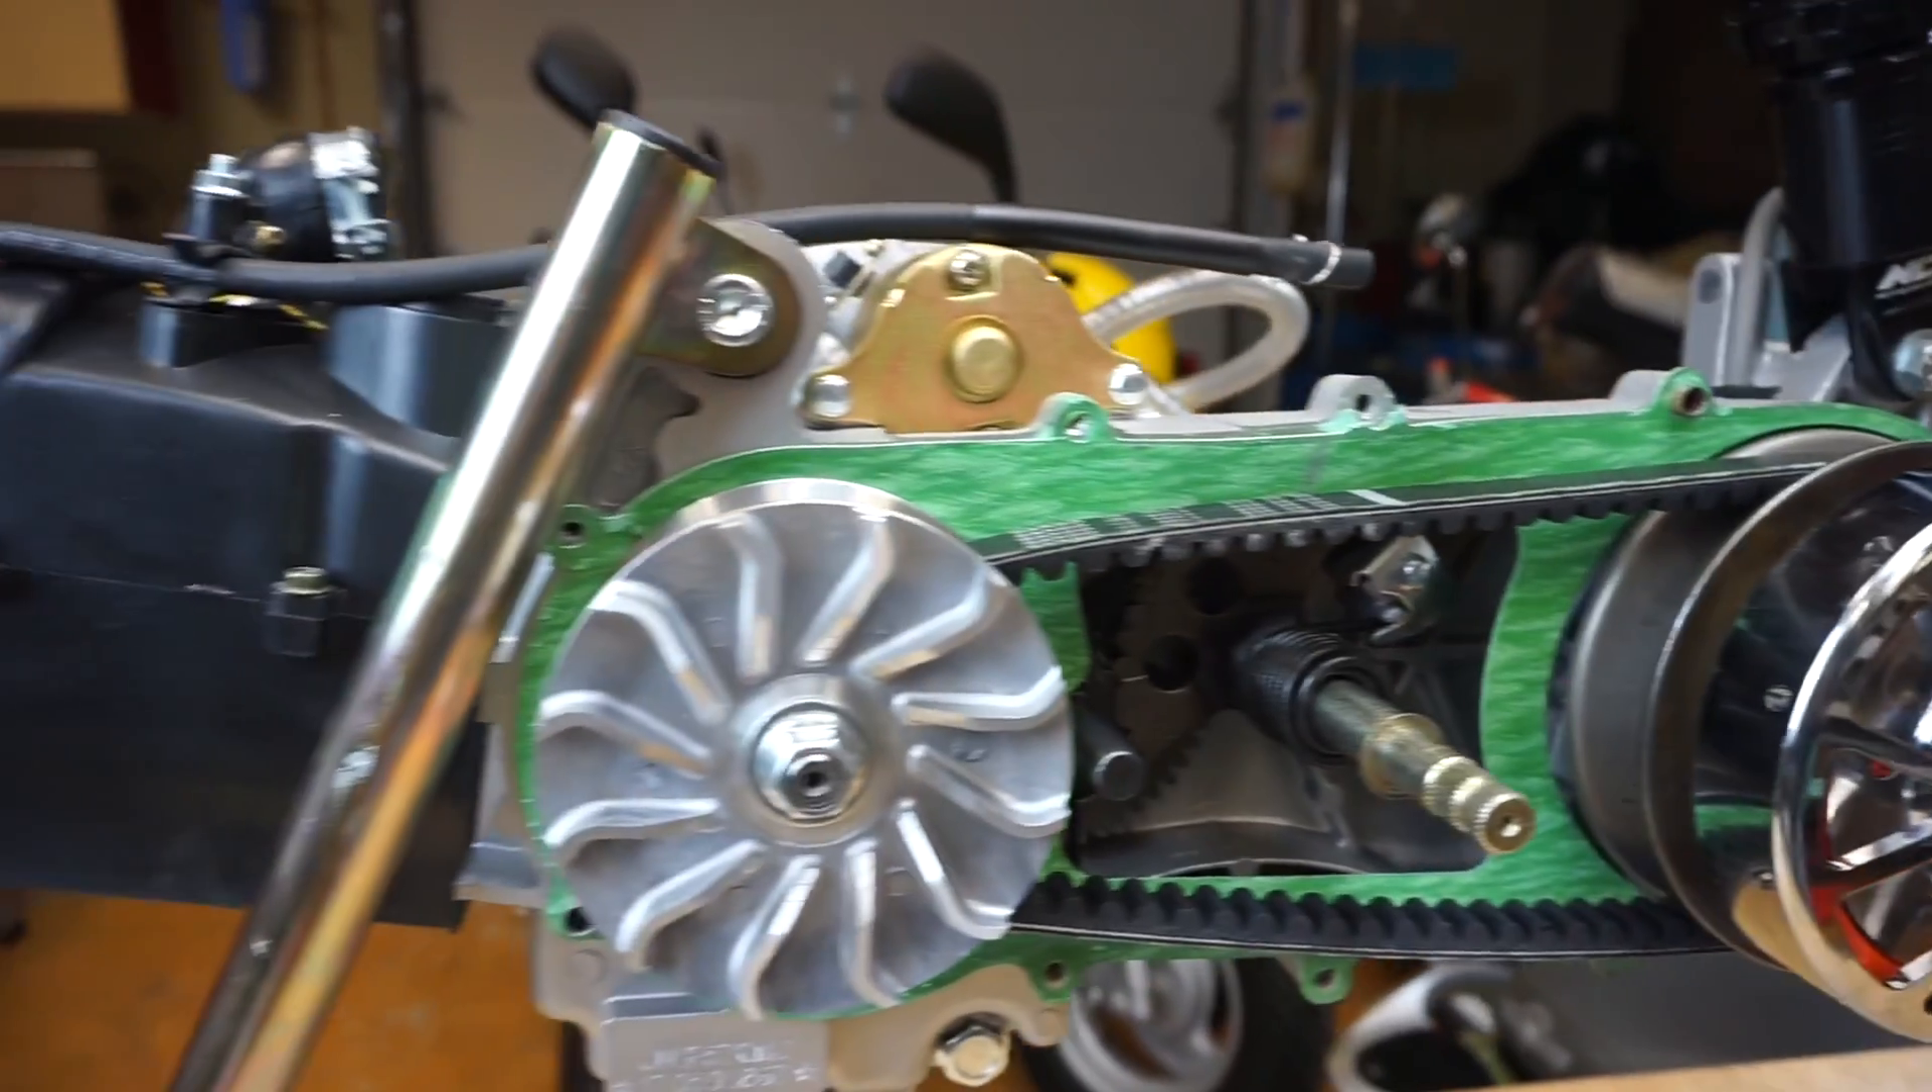I'm going to crank these down but then all i have to do is put the cover back on and we are done.